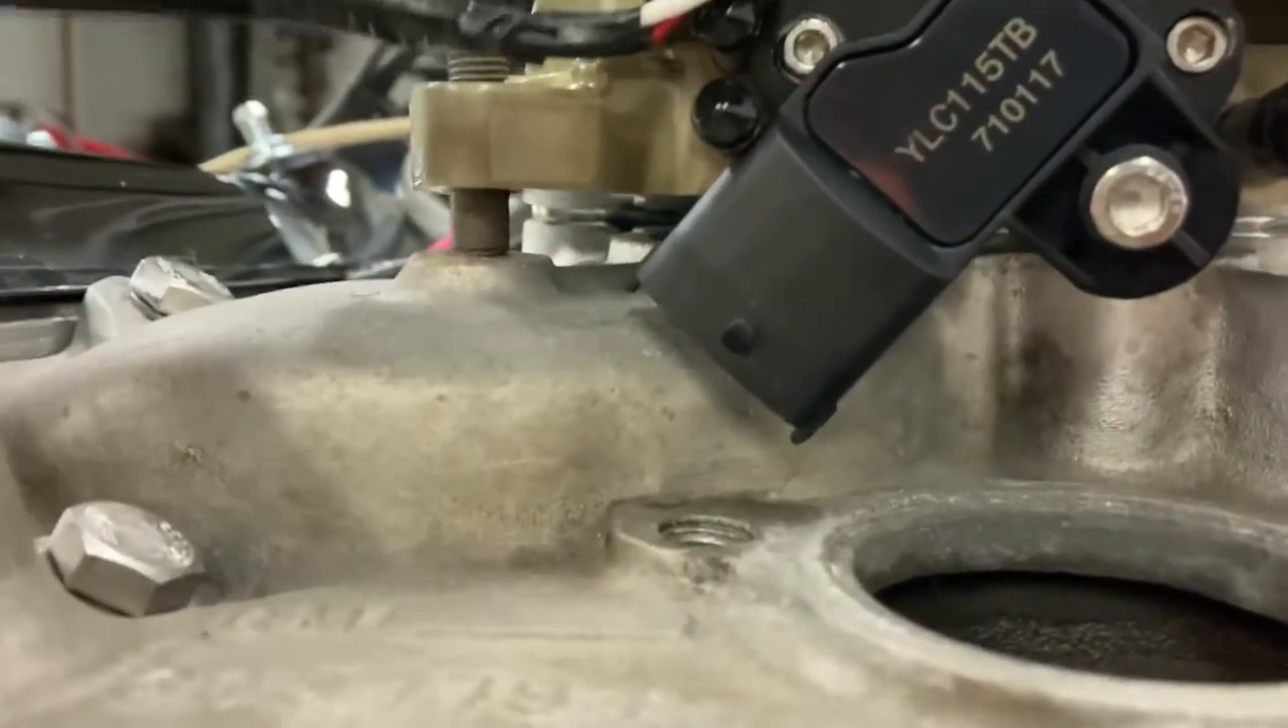Look at the gap that I have right there underneath the throttle body.